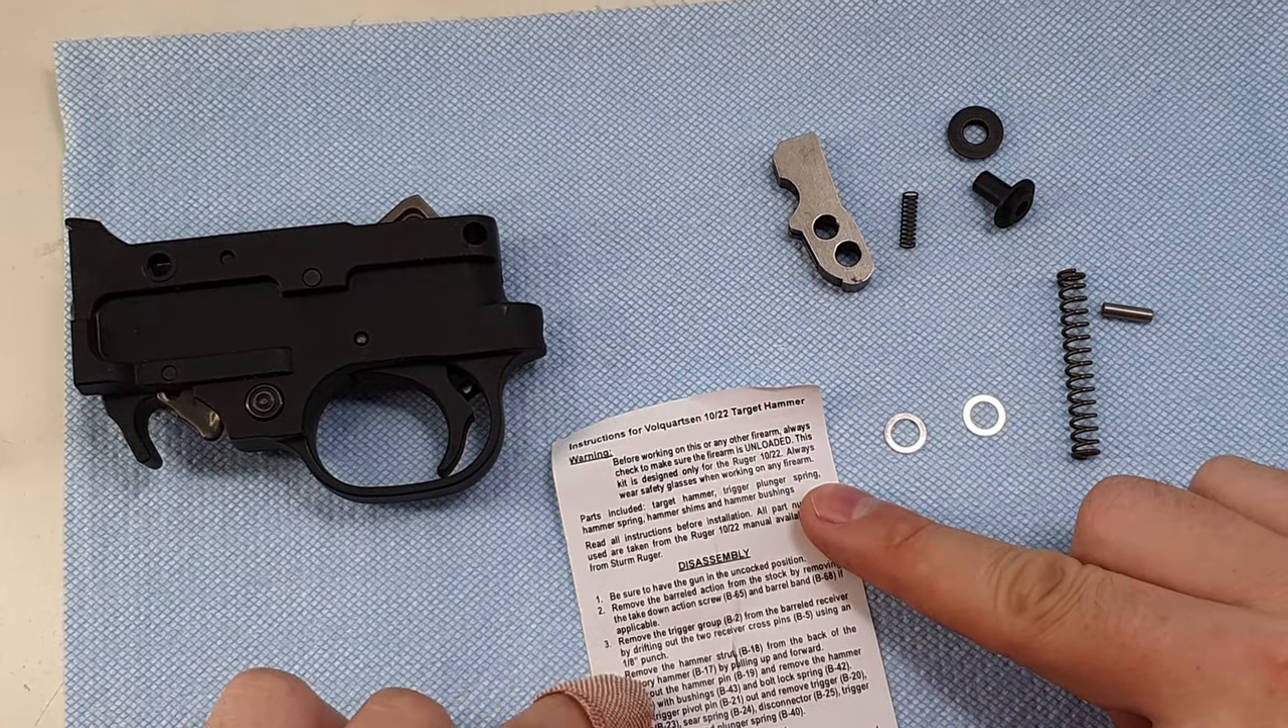So, so far, we've taken the trigger group out.